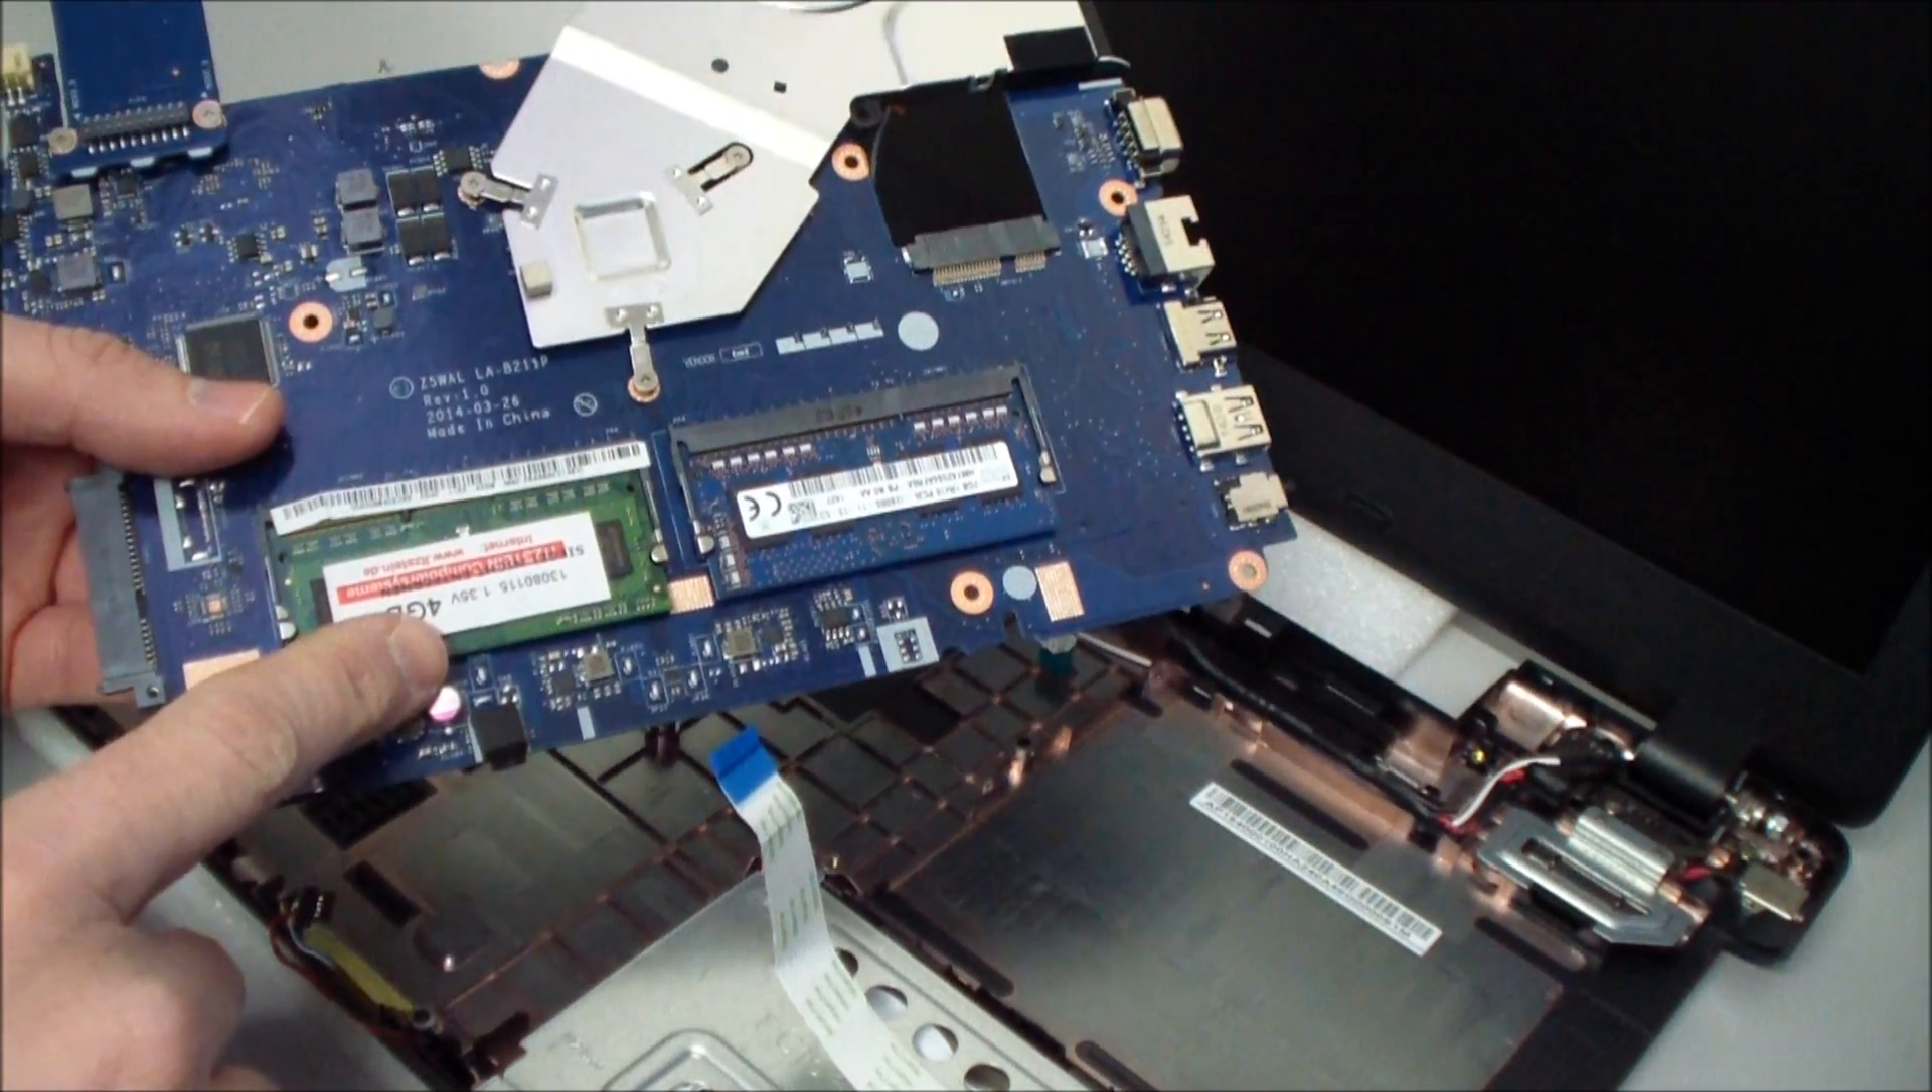In das Mainboard ist jetzt ein zweites RAM-Modul eingesetzt, 4 GB.